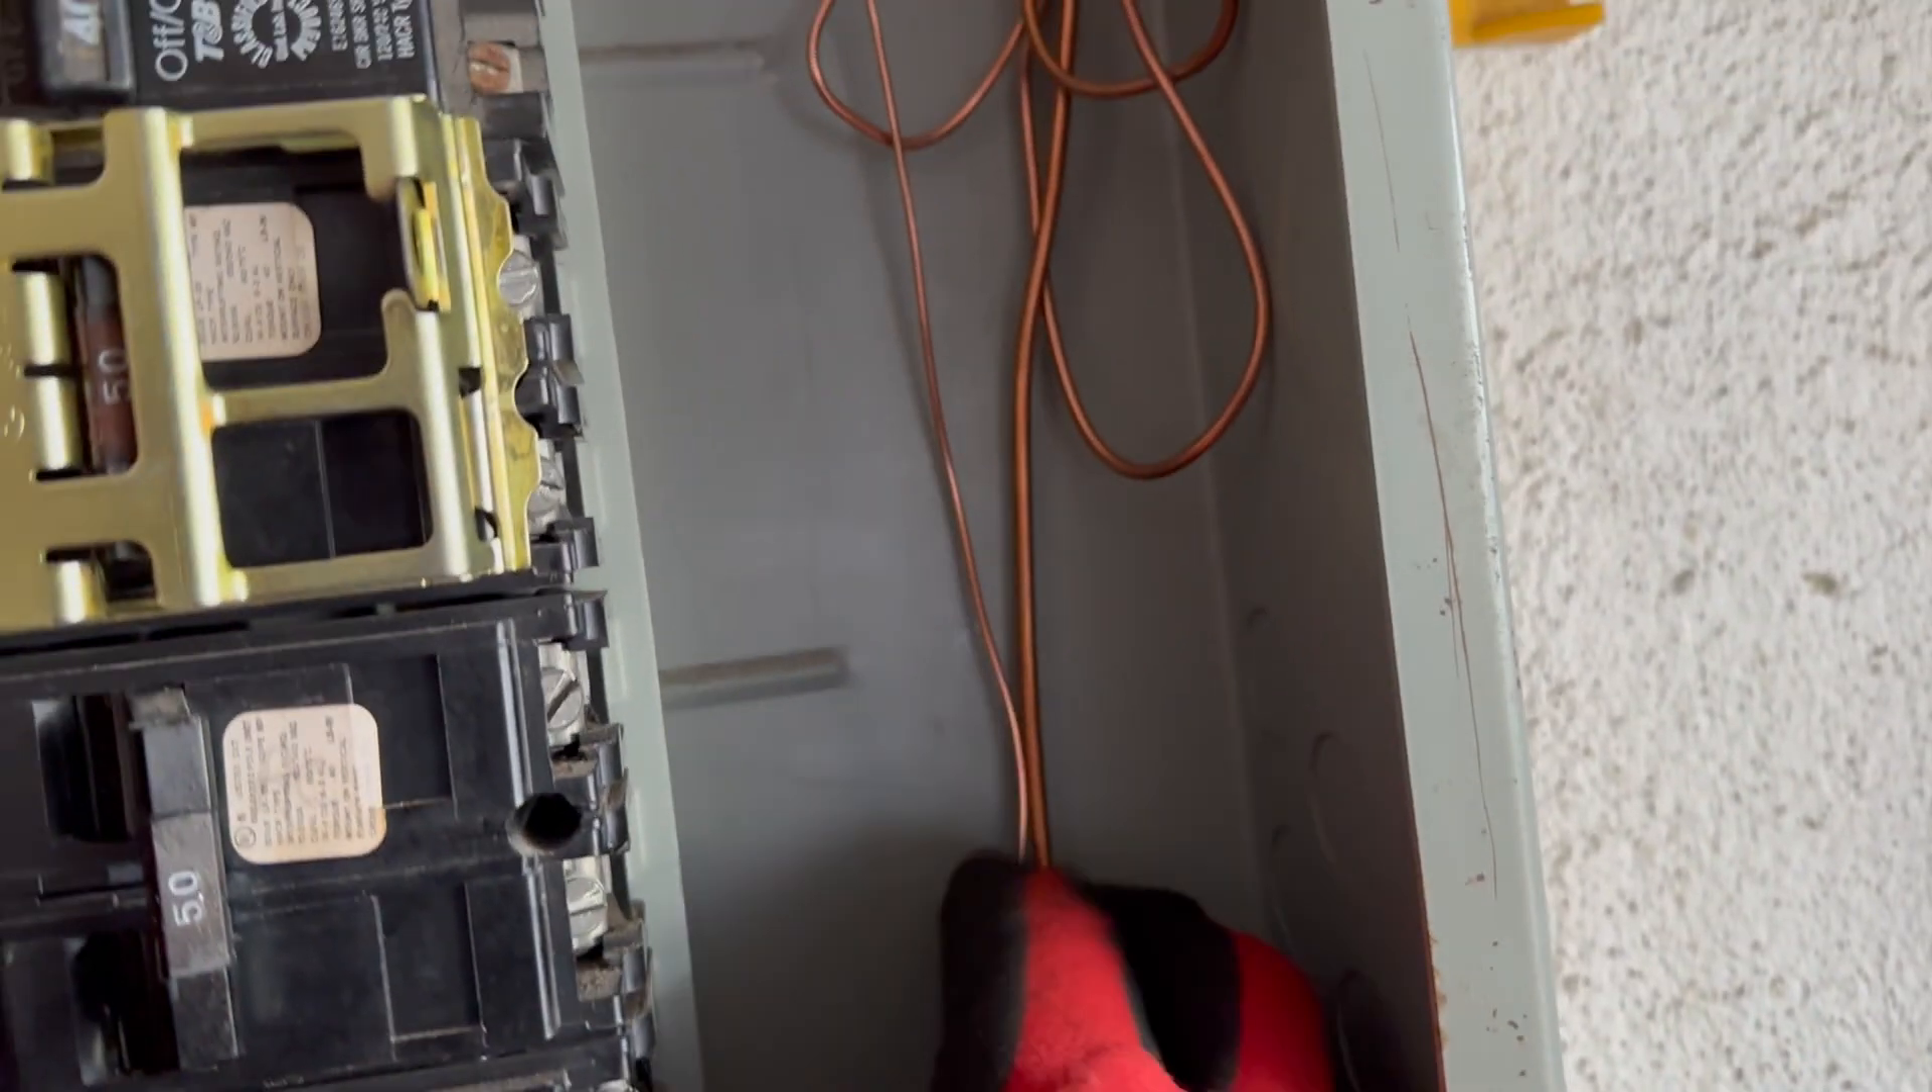Uh, we still have a jumper wire, temporary jumper wire right here.